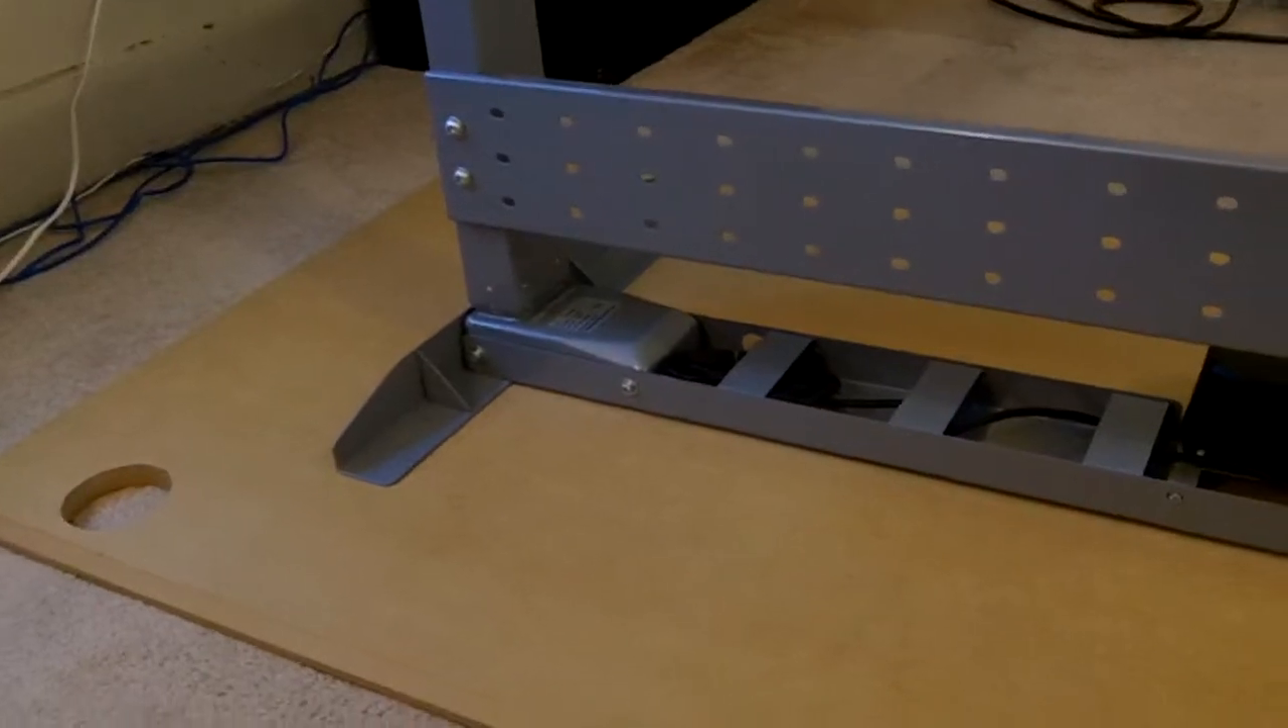I have the base positioned on top of the desktop.